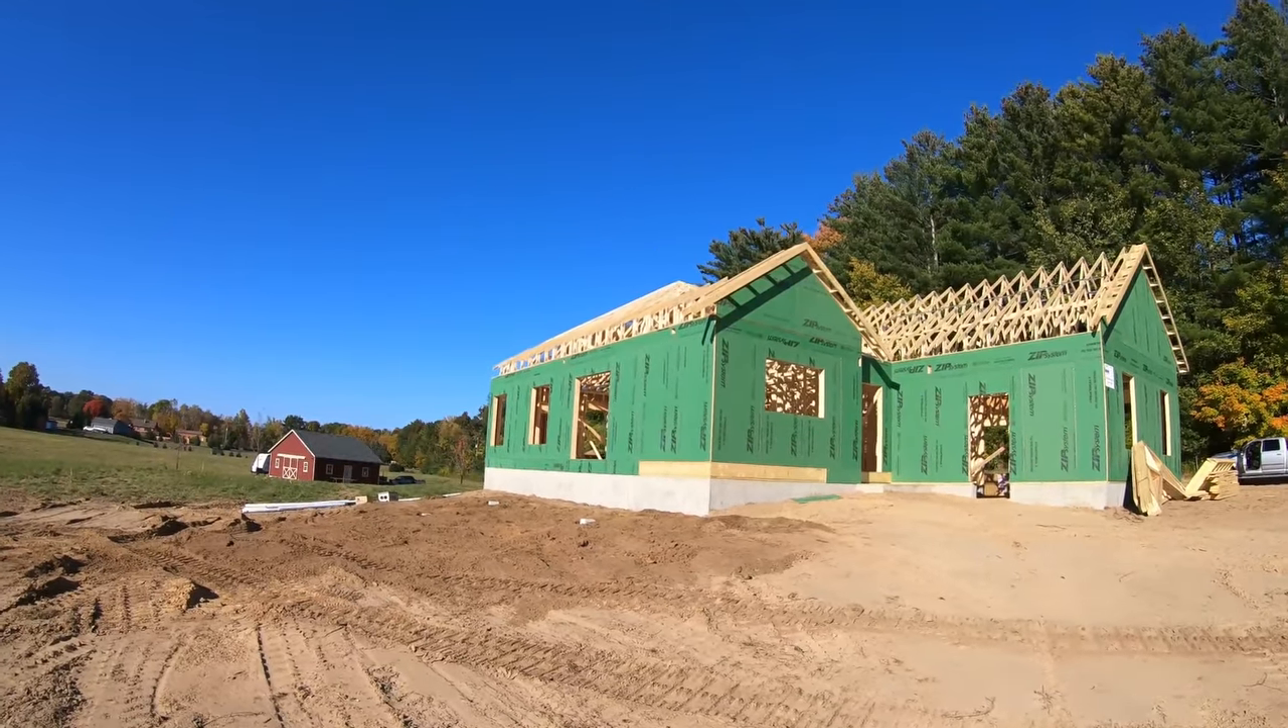There's the house all framed up.